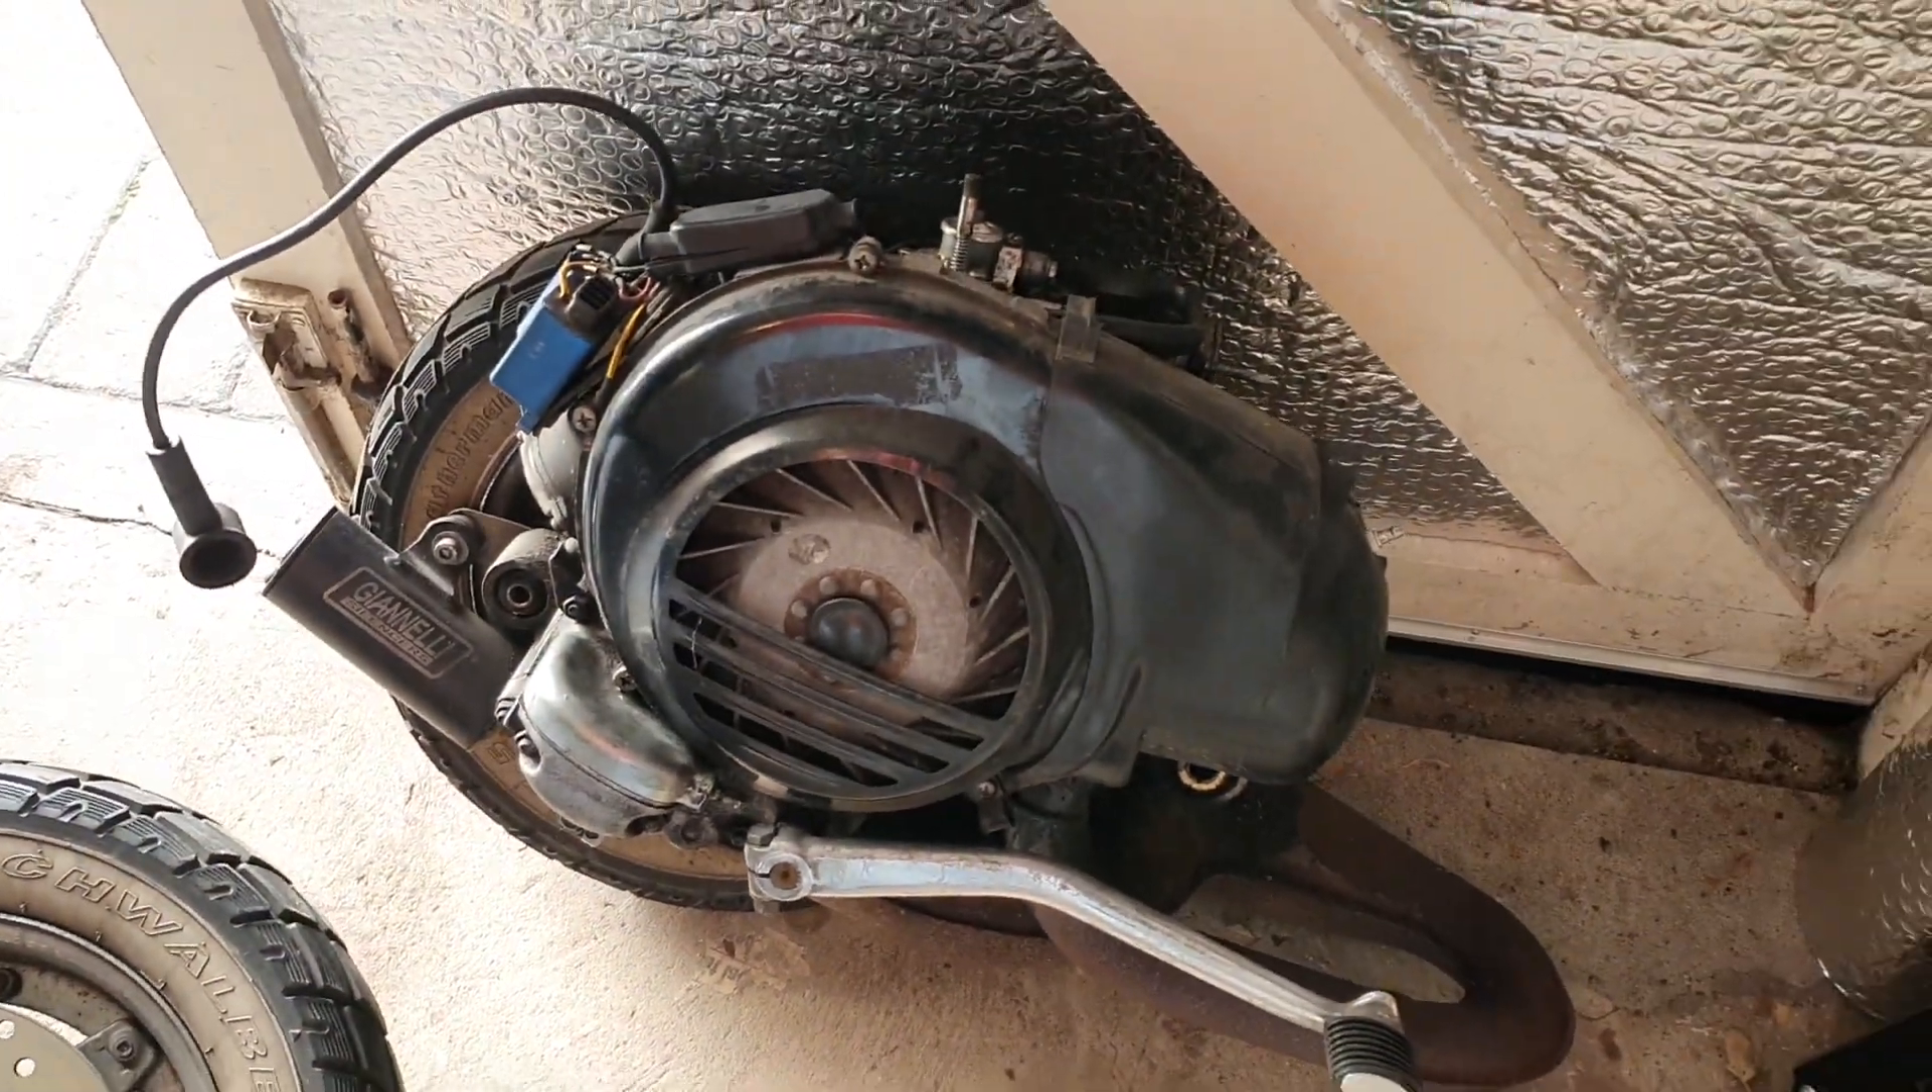And there we have it we have the engine out which is a great first step.